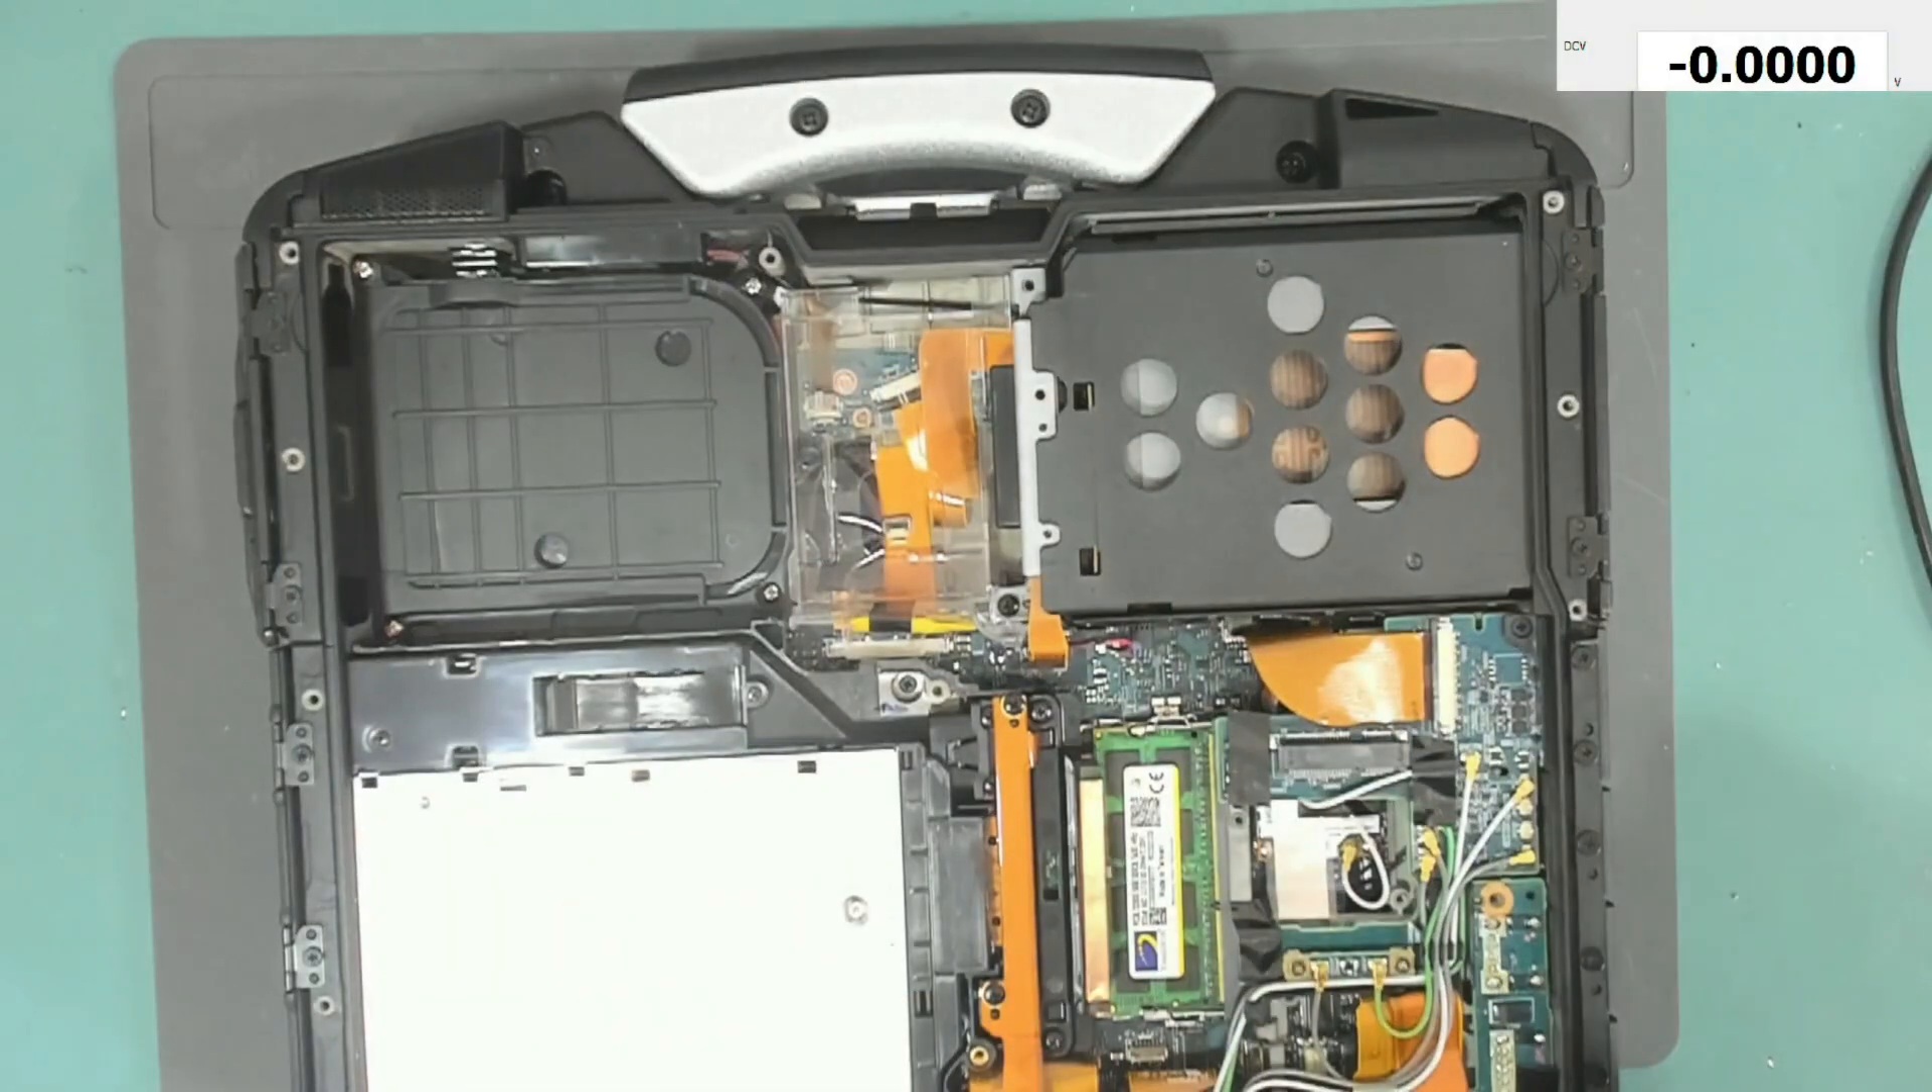Okay so the back cover is out and as you can see we are in.